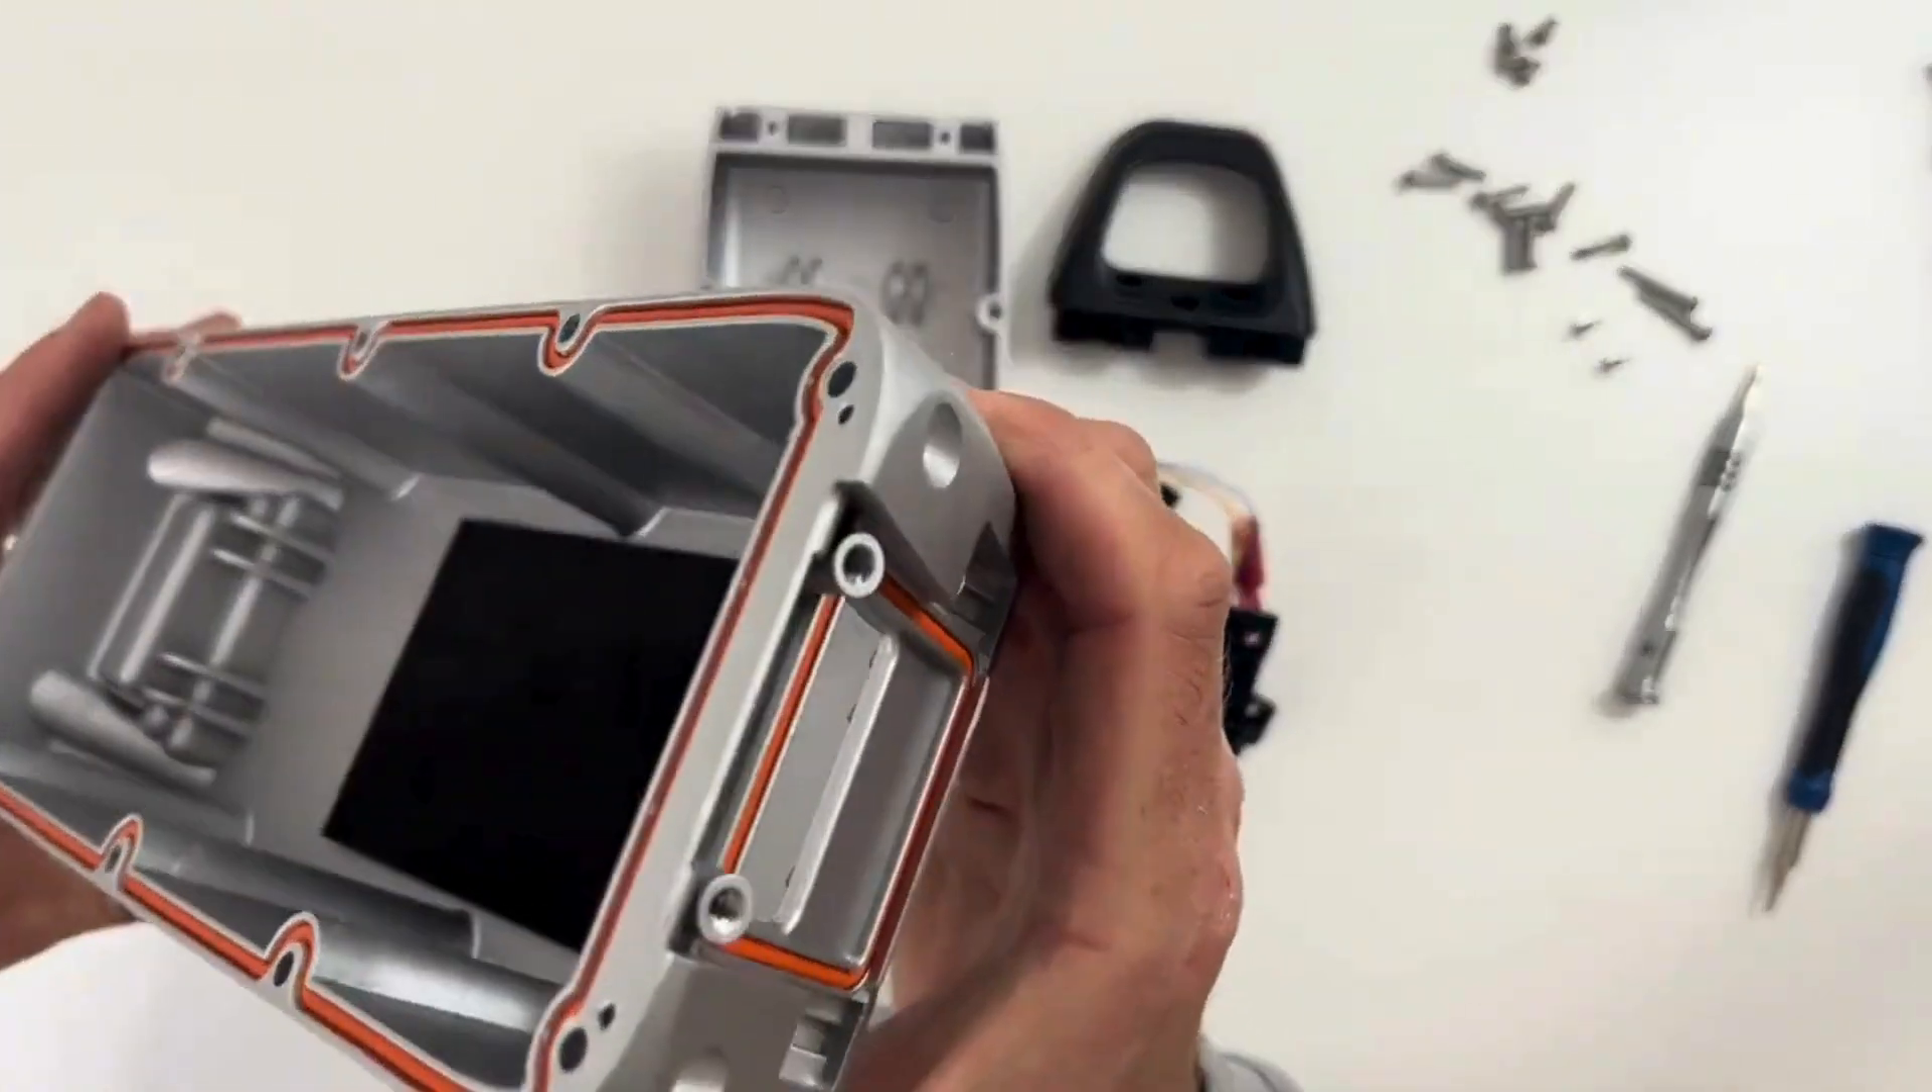This is for the locking mechanism and here i've already put the seal but uh you should you should you might have to put it yourself.